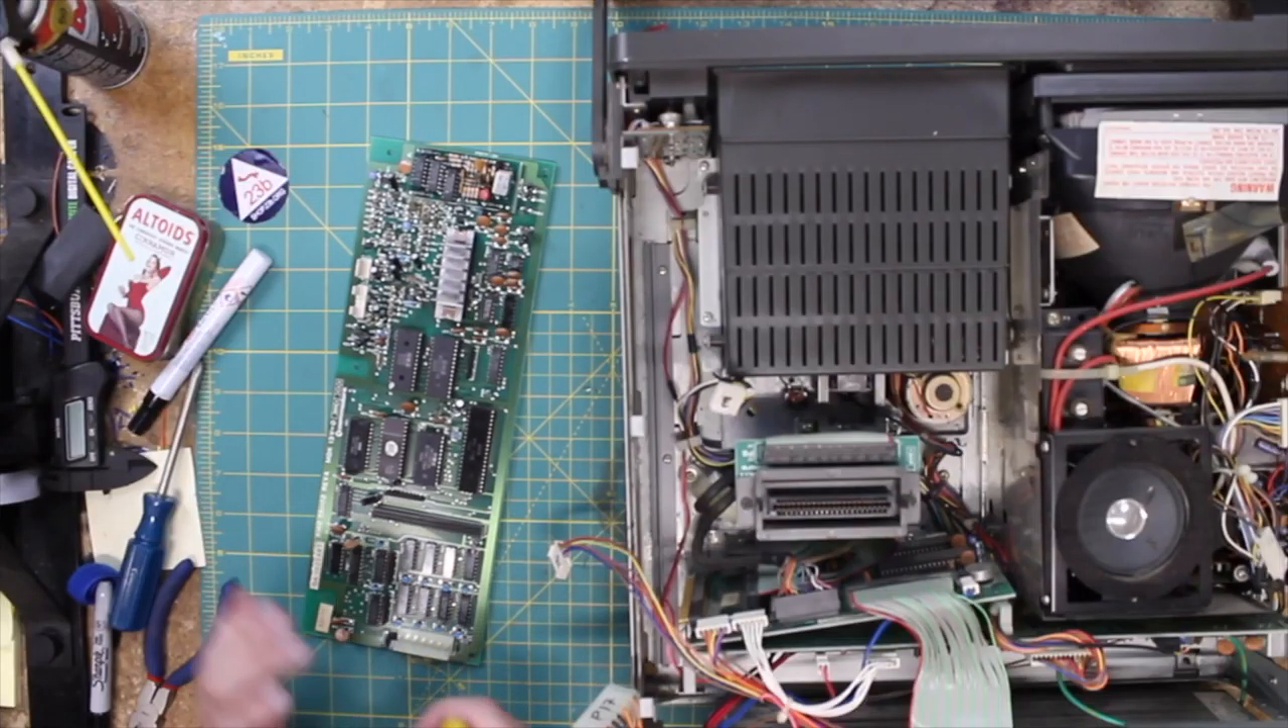After a little bit of jiggery-pokery, I did get the main board out.